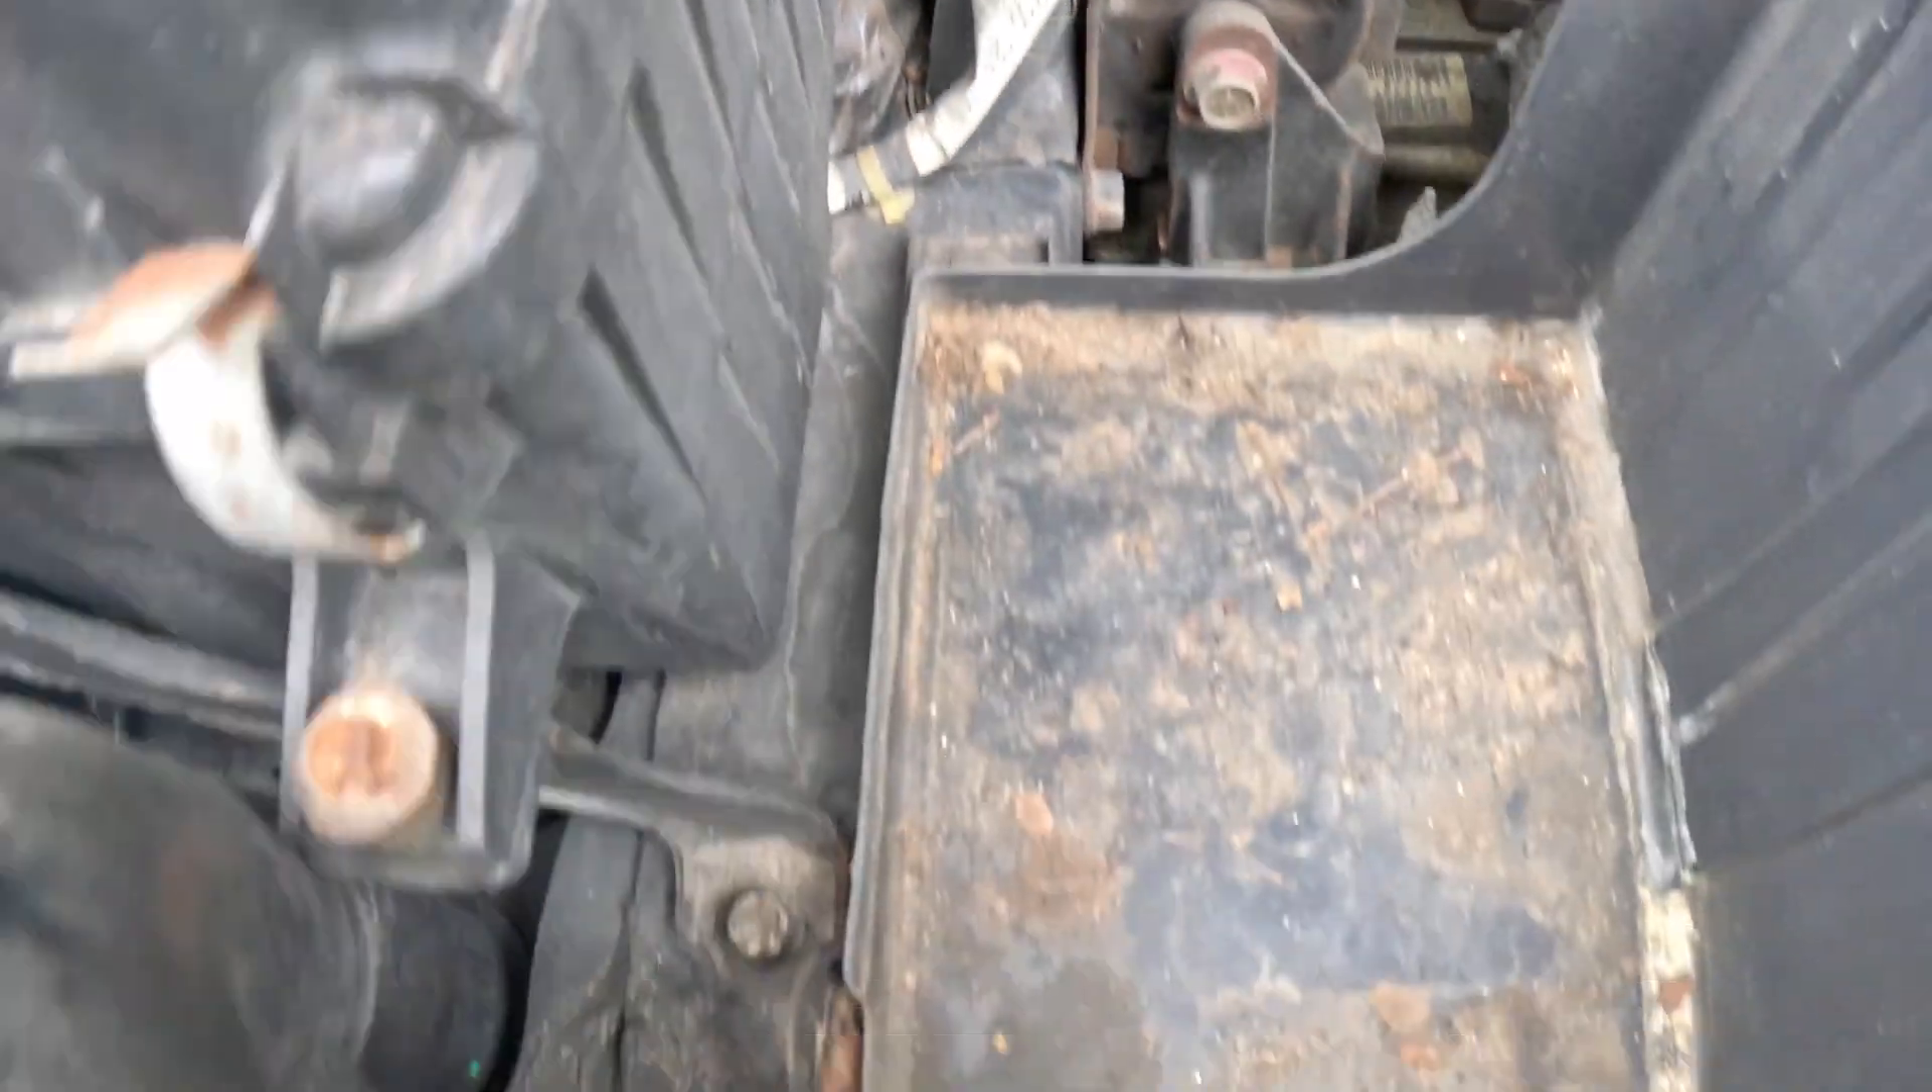All right so i got the battery out.